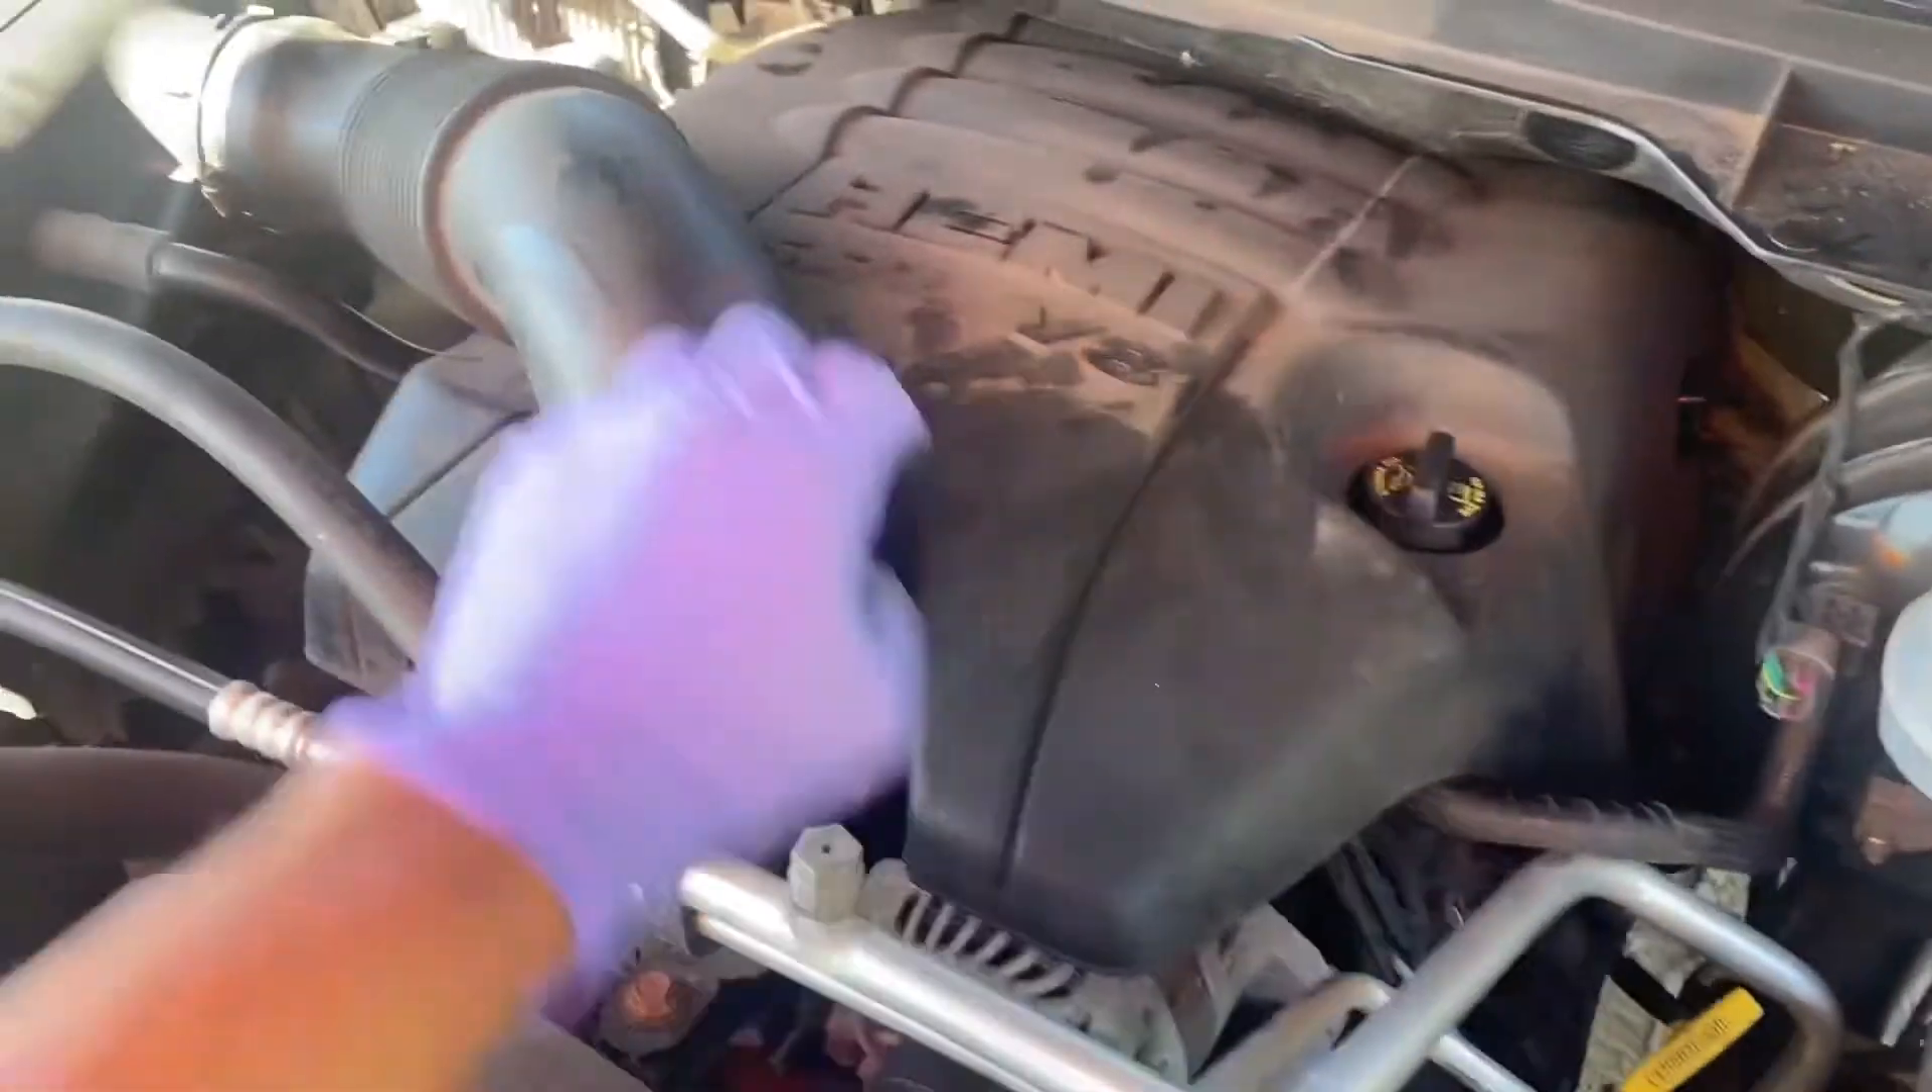Cover's back on. Air trunk's on.